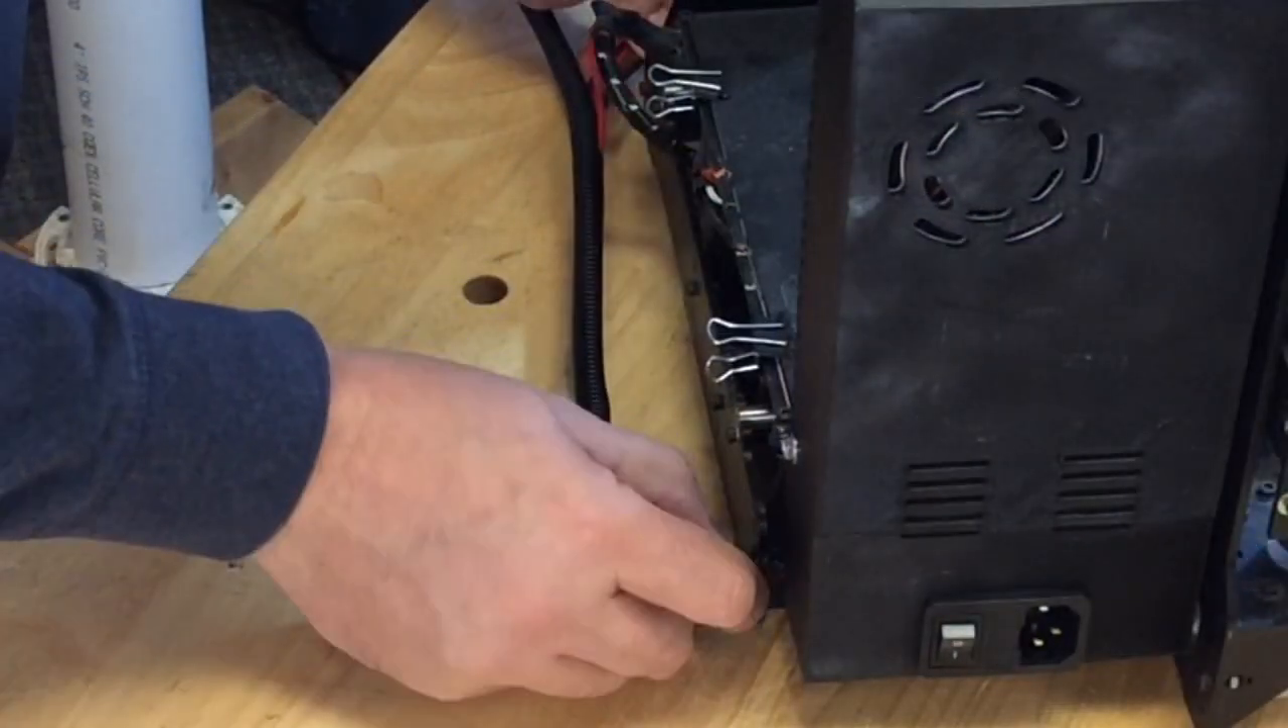I added this plastic sheathing over that wire to give it a little more protection.